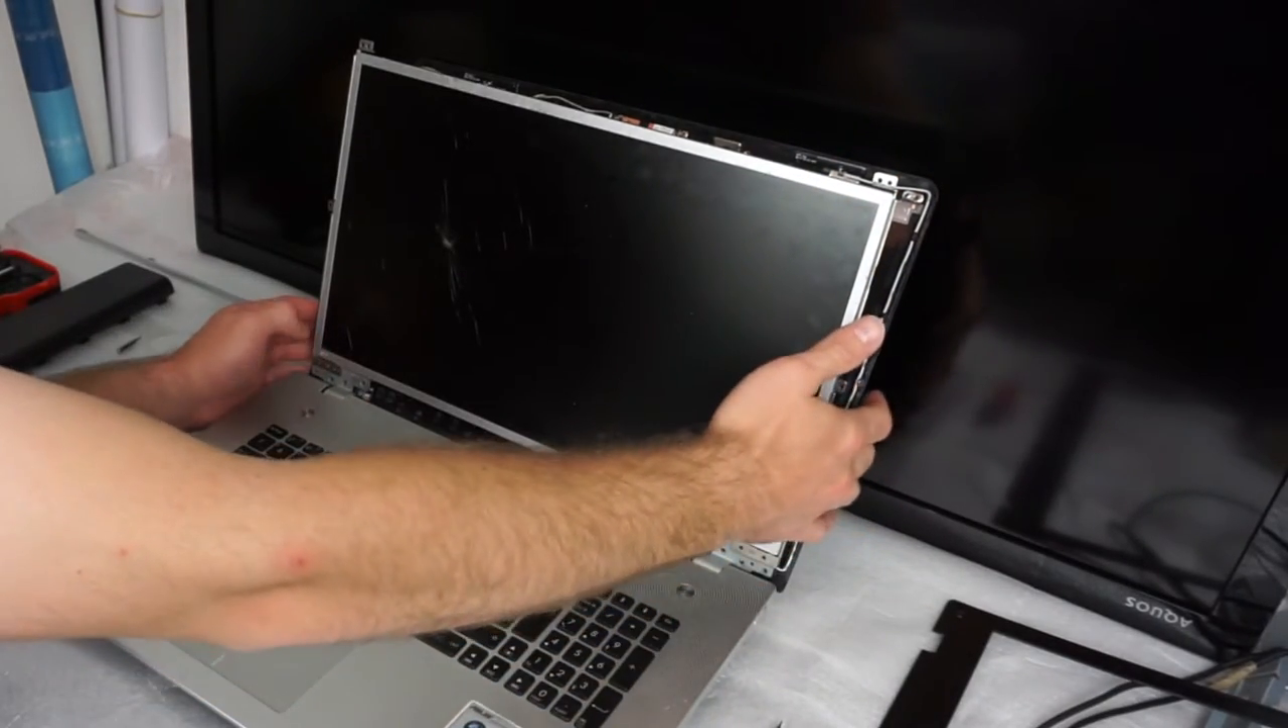Comme vous le voyez L'écran n'est absolument Plus du tout Fixé au plastique.